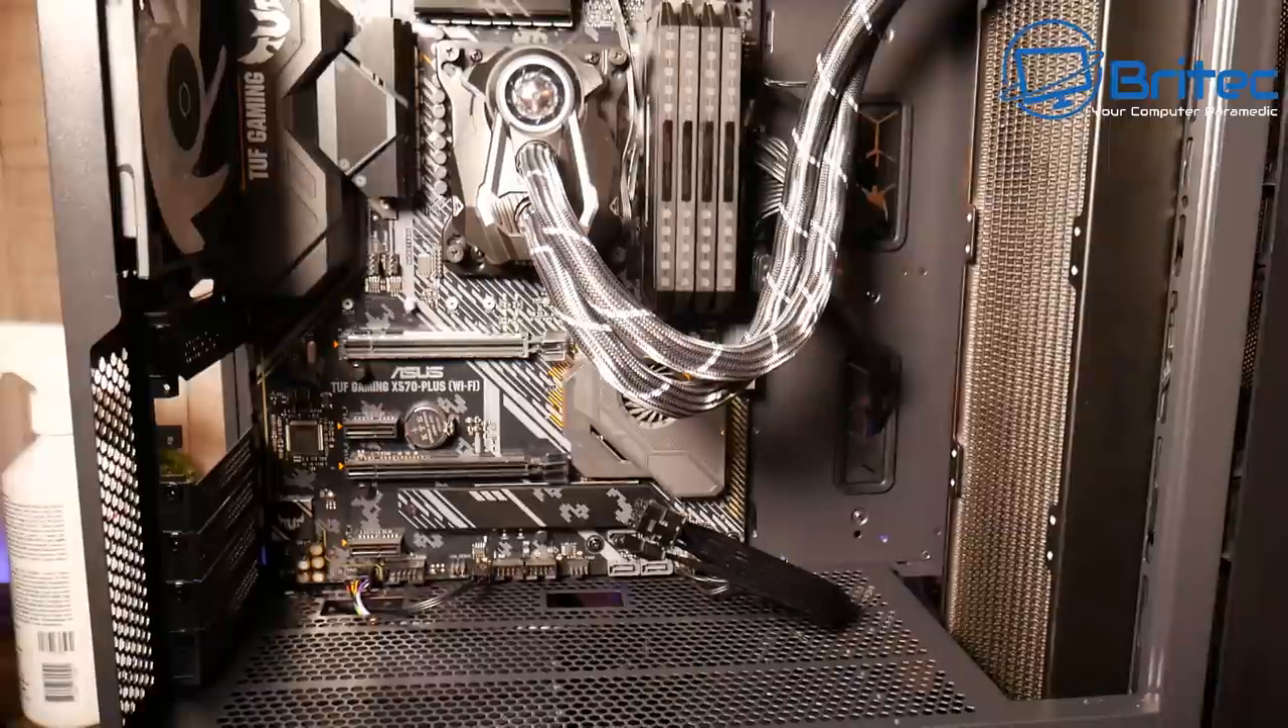So we're getting there now all we need to do now is get that graphics card in.